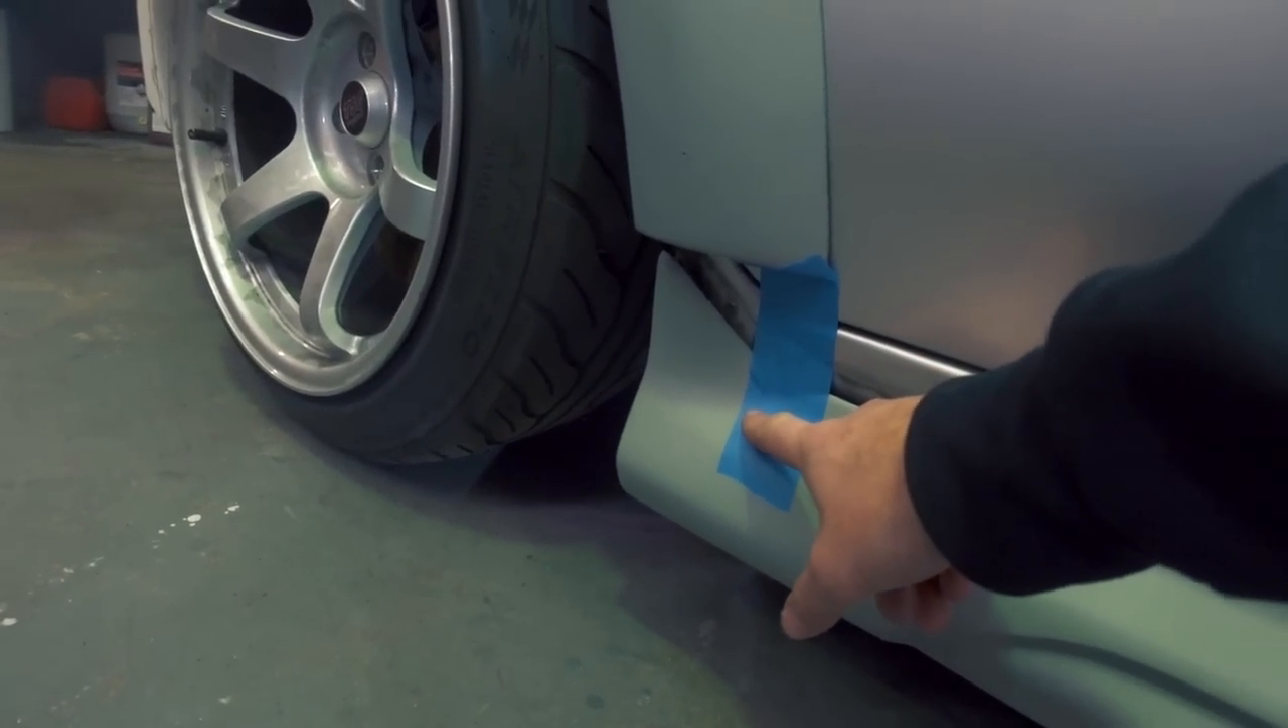We do still have this gap between the flare and the side skirt for some reason. Not quite sure why that is but the kit never really was made to meet up with the flare like you would on a stock Evo.